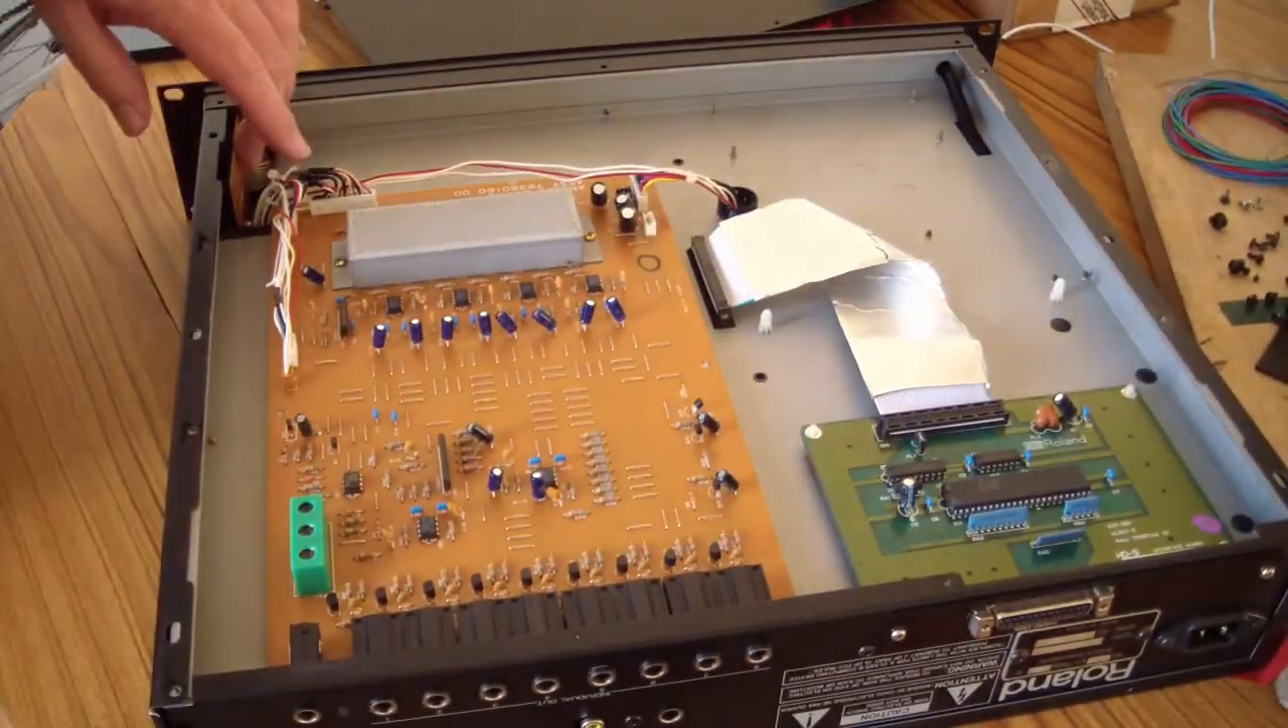There's still some wiring here, back here, some wiring back here, connectors that are kind of keeping that board in there.